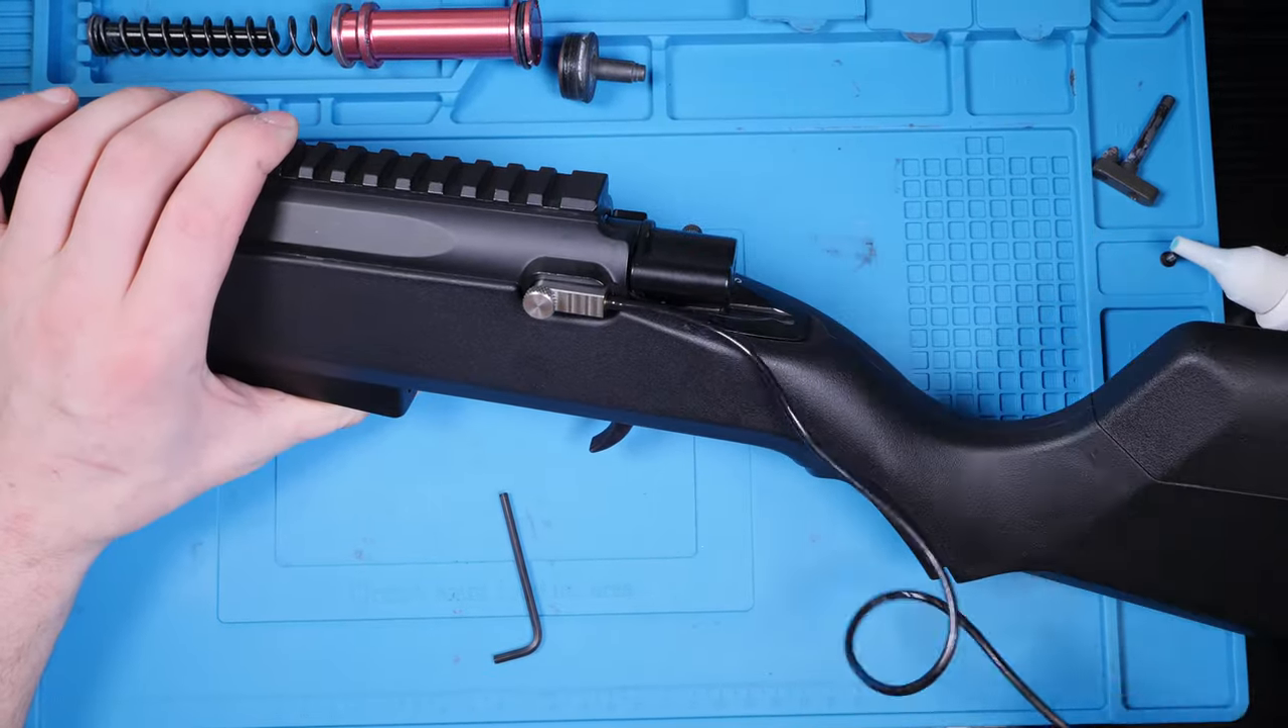We still need to route the air hose through the rifle stock.